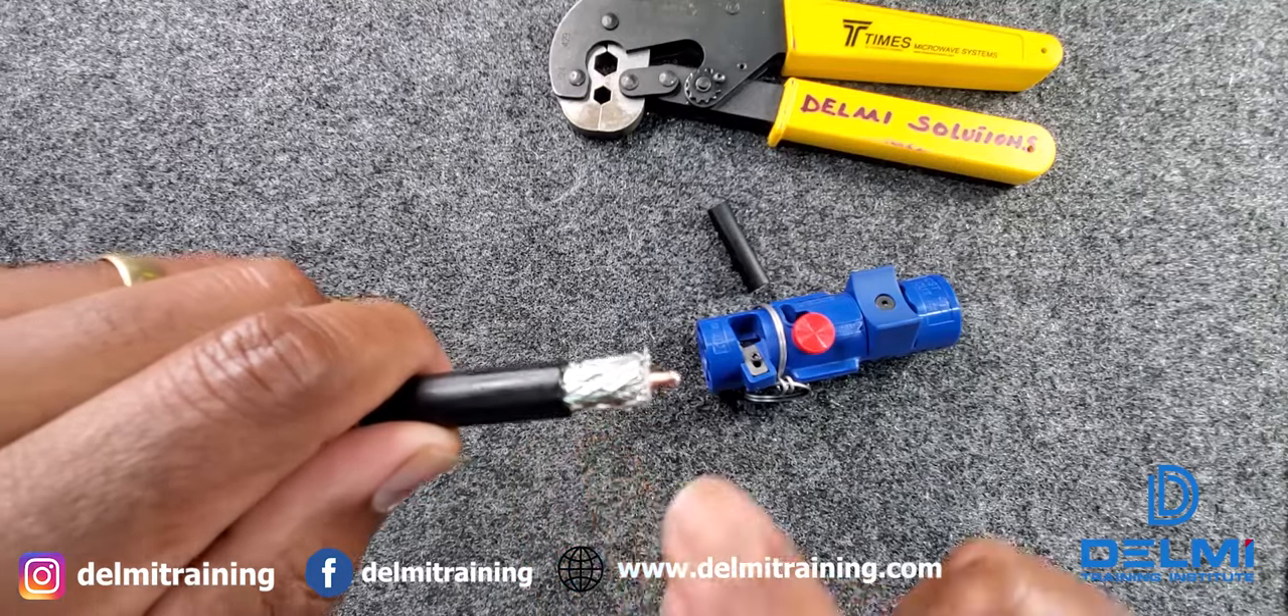So this is the jacket that was taken off the cable and now I am left with the braiding.